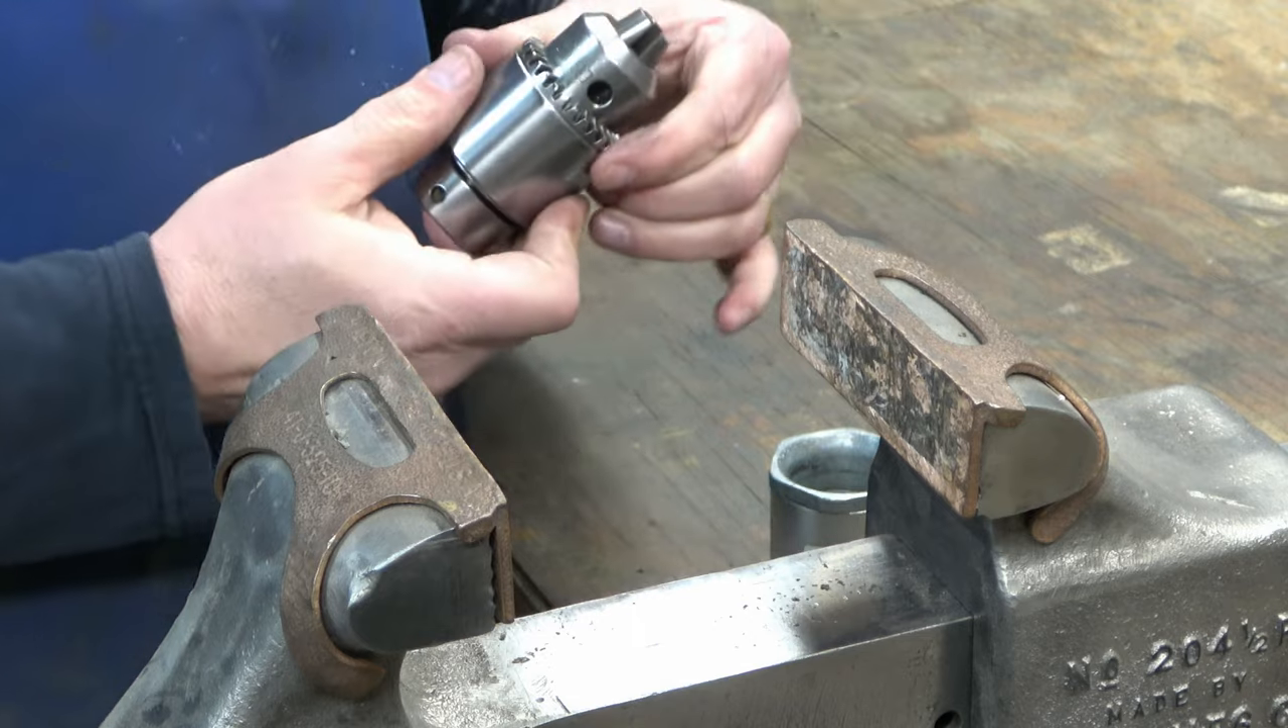And there you go. That's an assembled Jacob's Chuck.